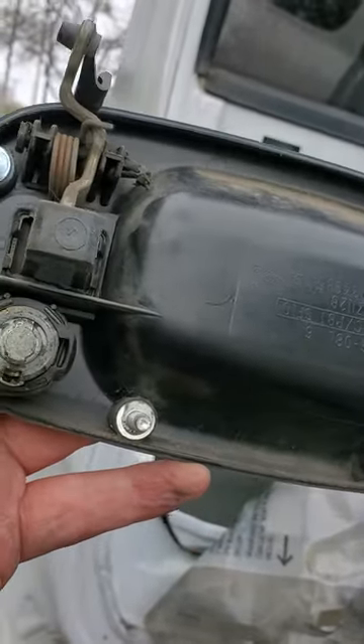I just took the handle off it's much easier.